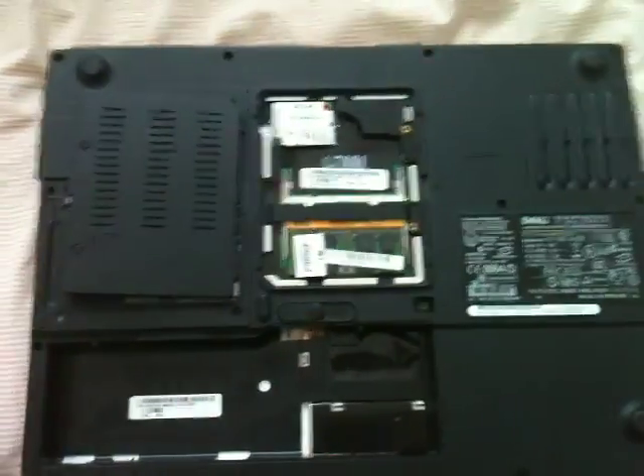Alright, we've just taken off the back plate.